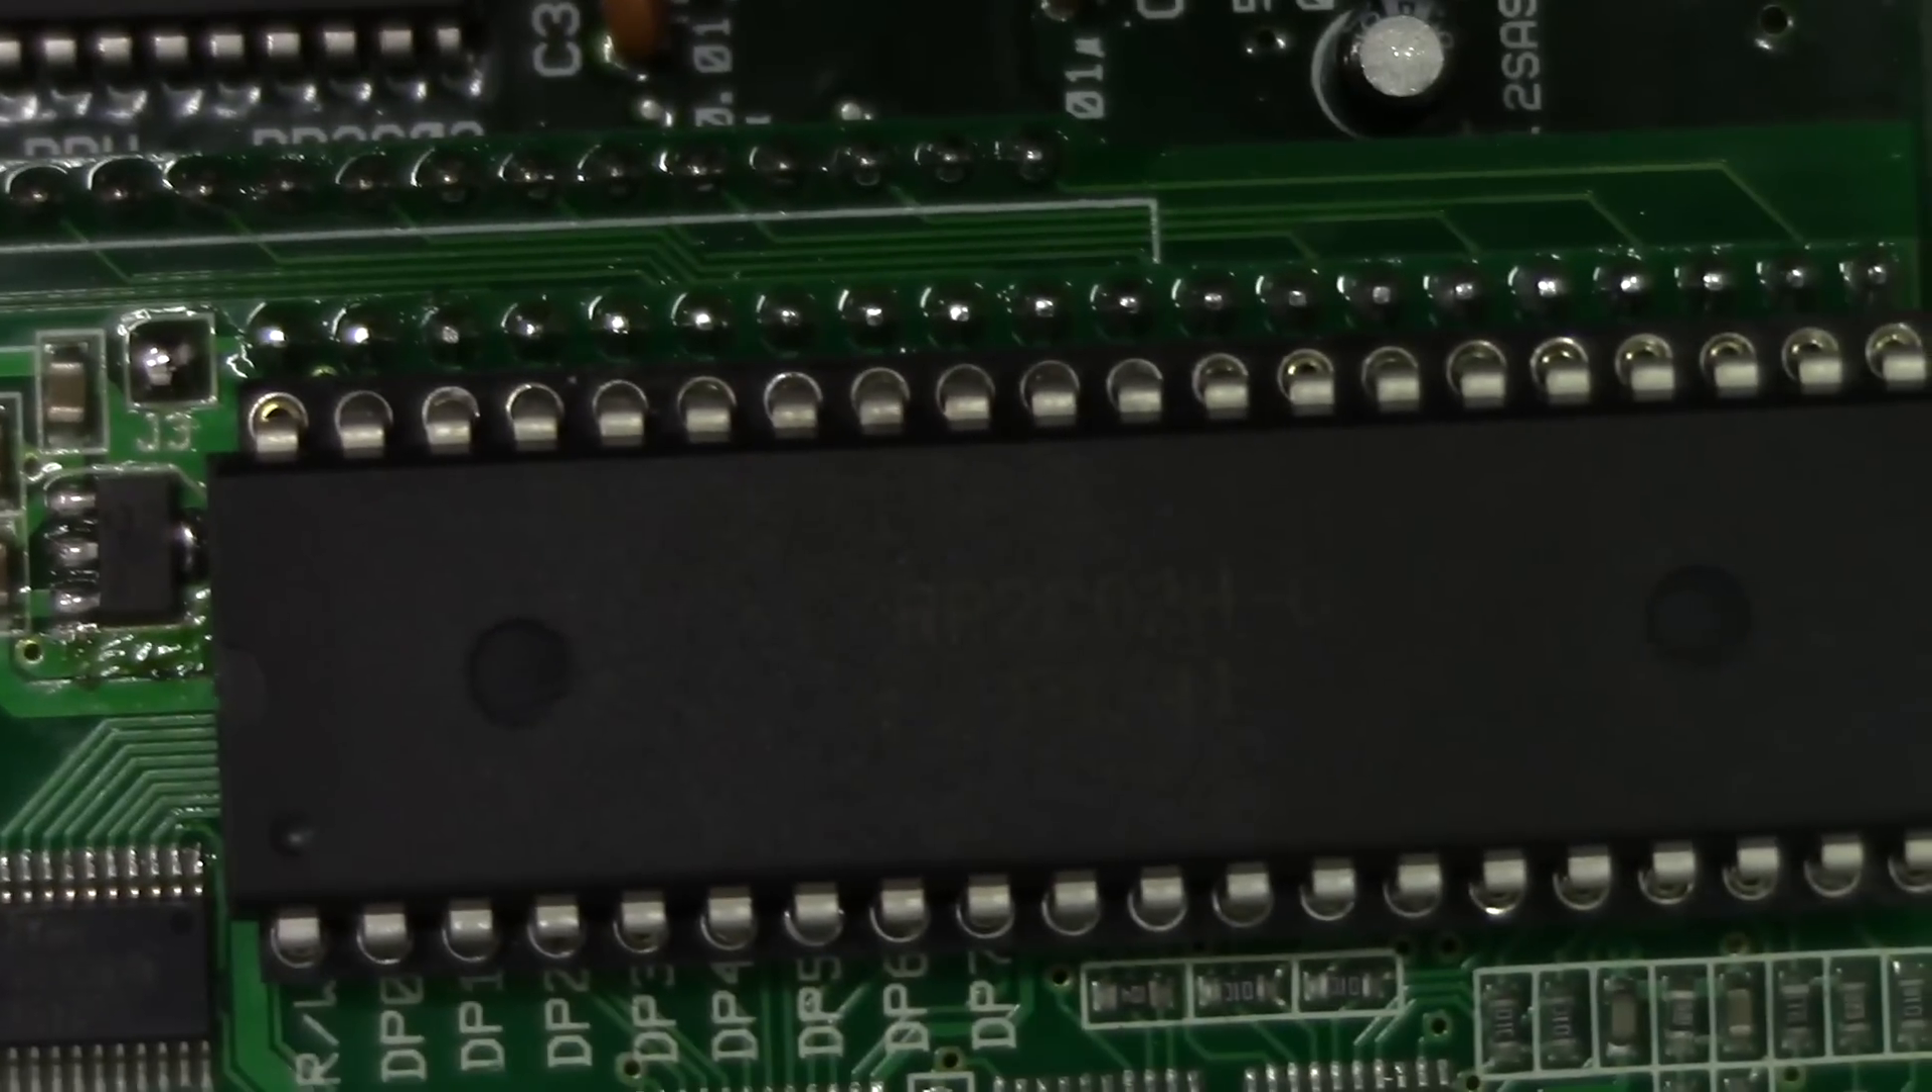And those pins are going into these very precise machine pin ports, which they all are.